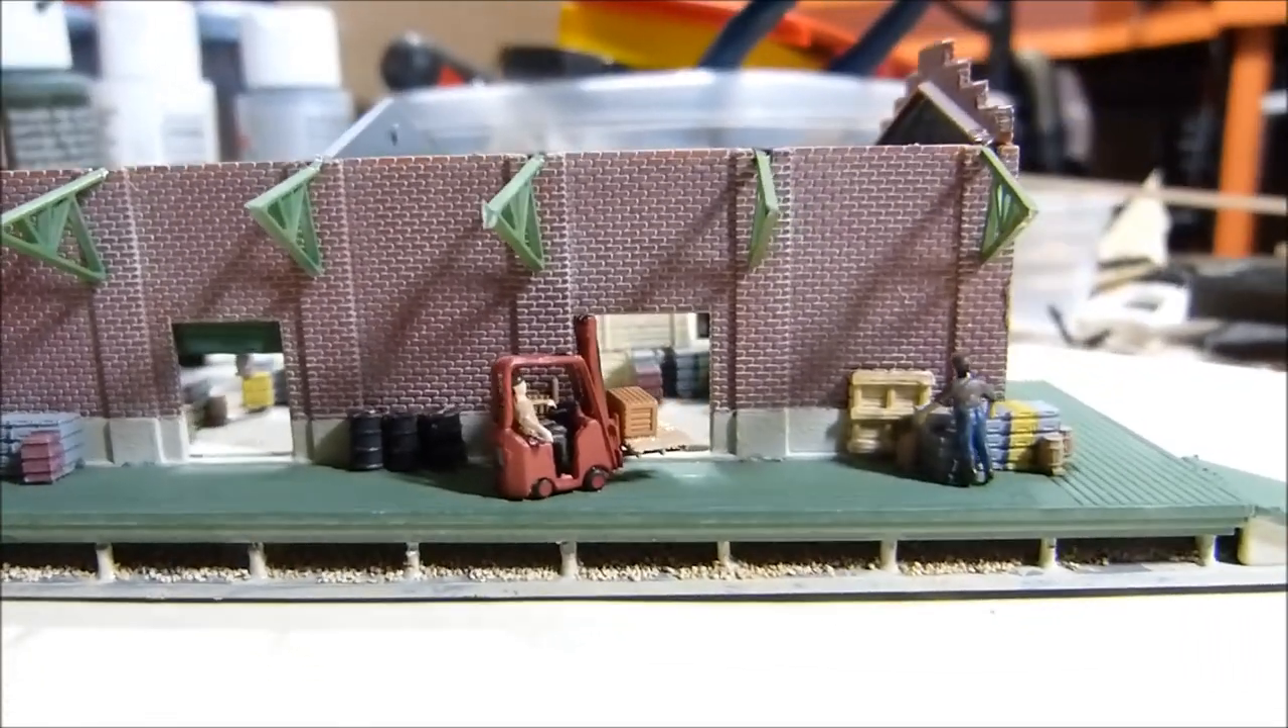I started putting in my, uh, crates and stuff.